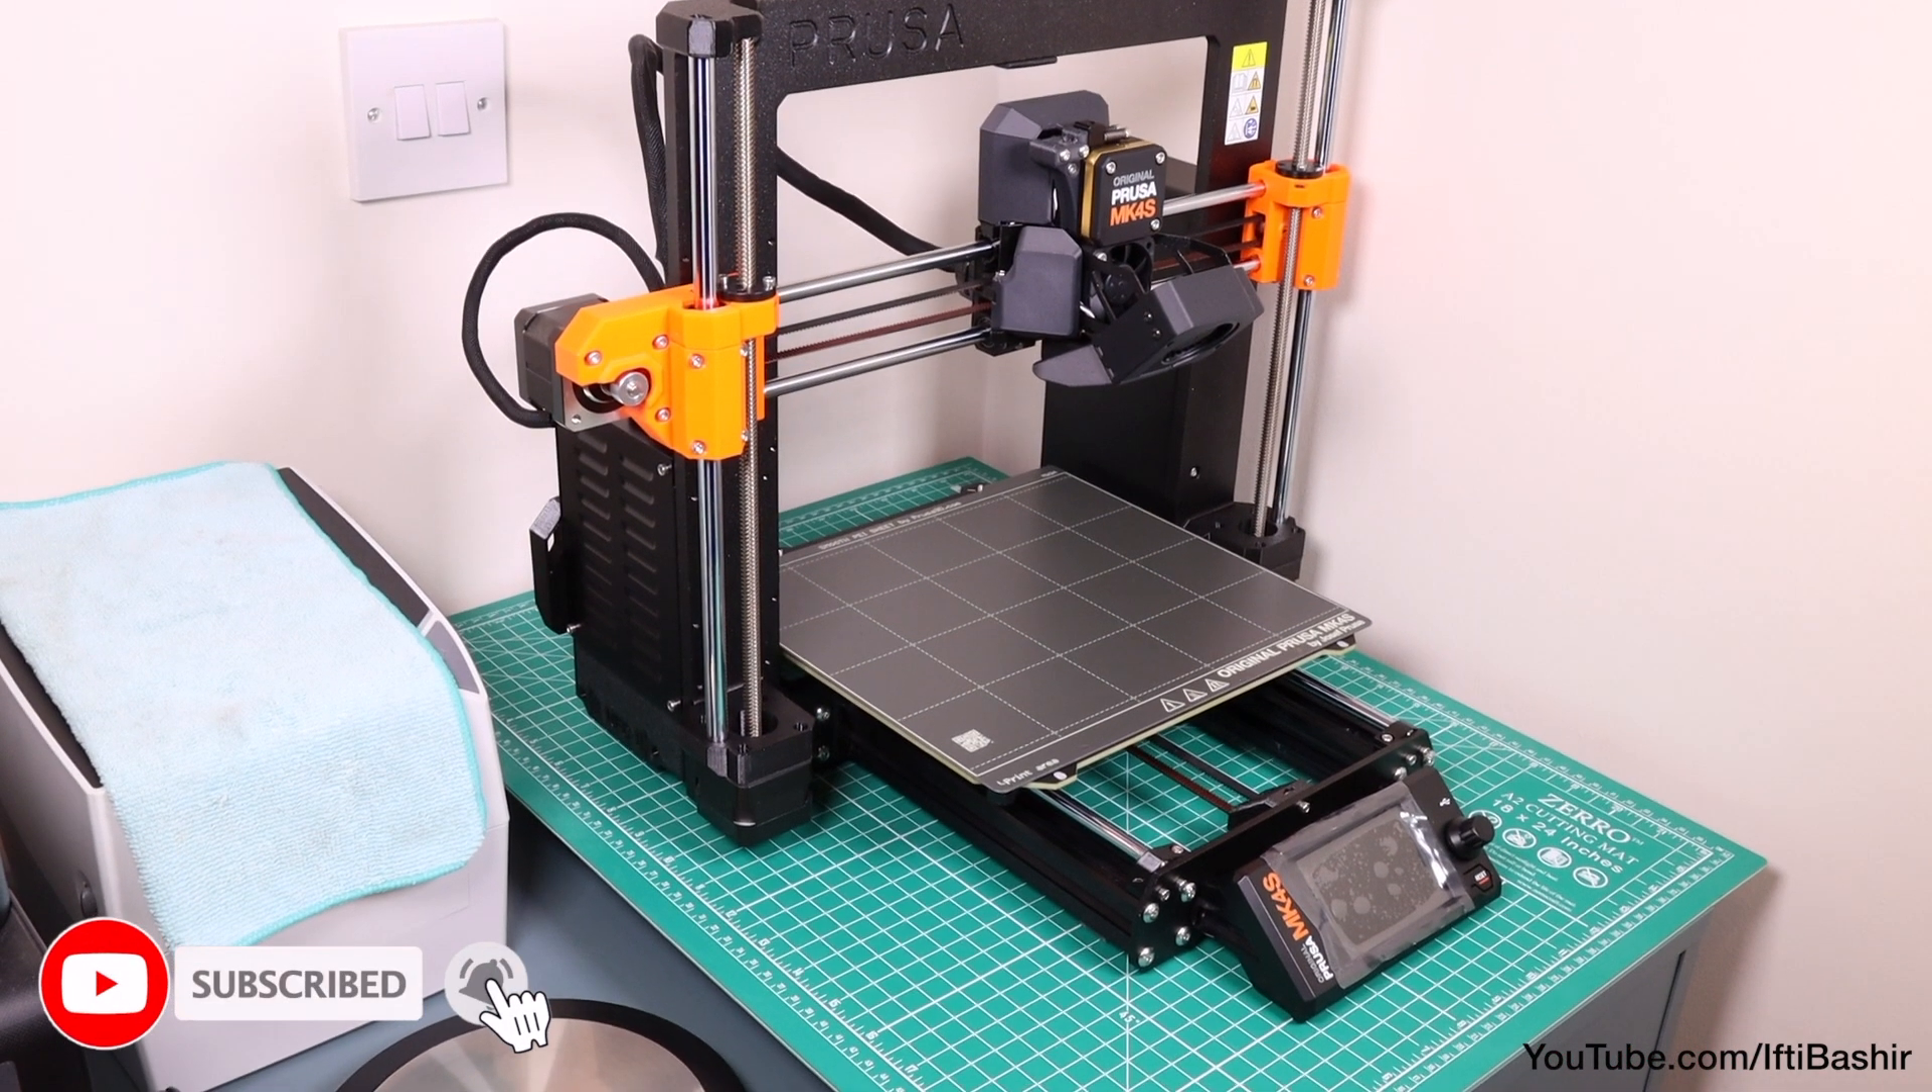Prusa Mark 4S build complete.